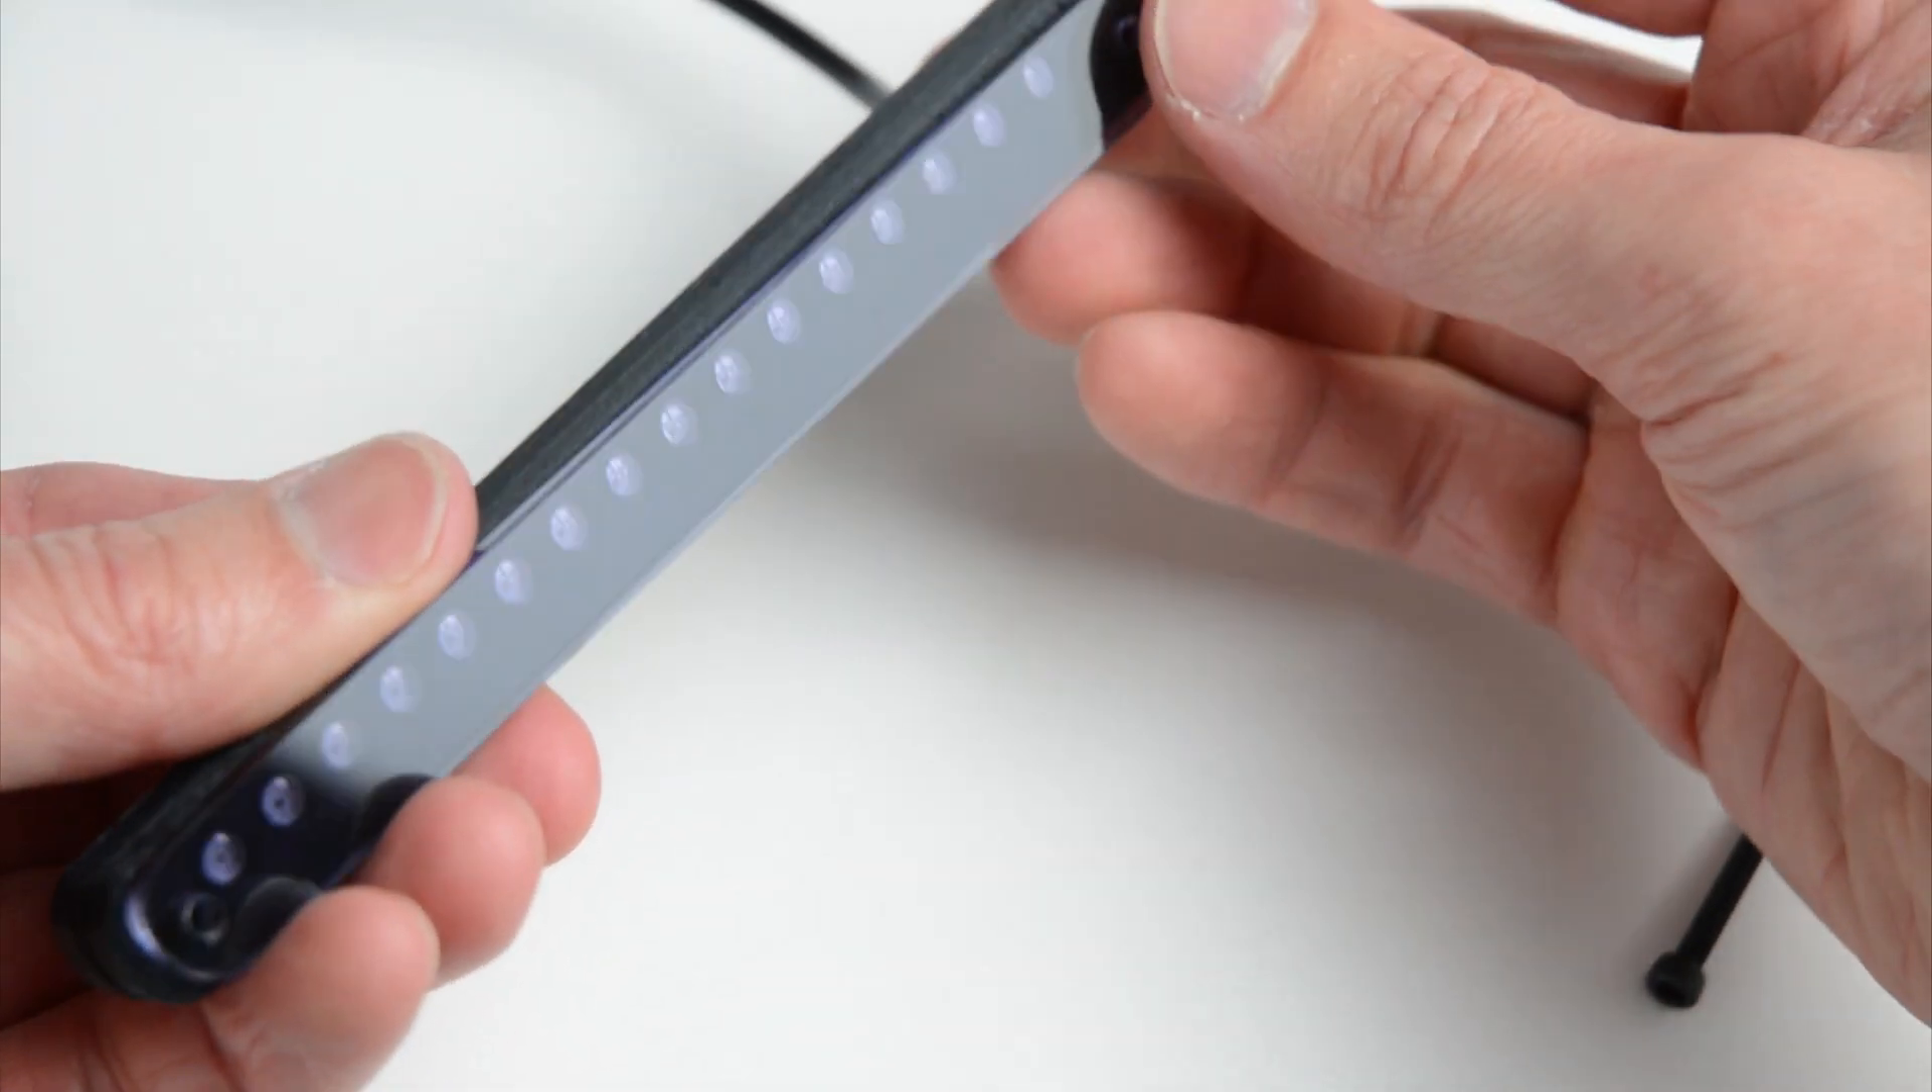At this stage the case is closed and ready to be mounted.